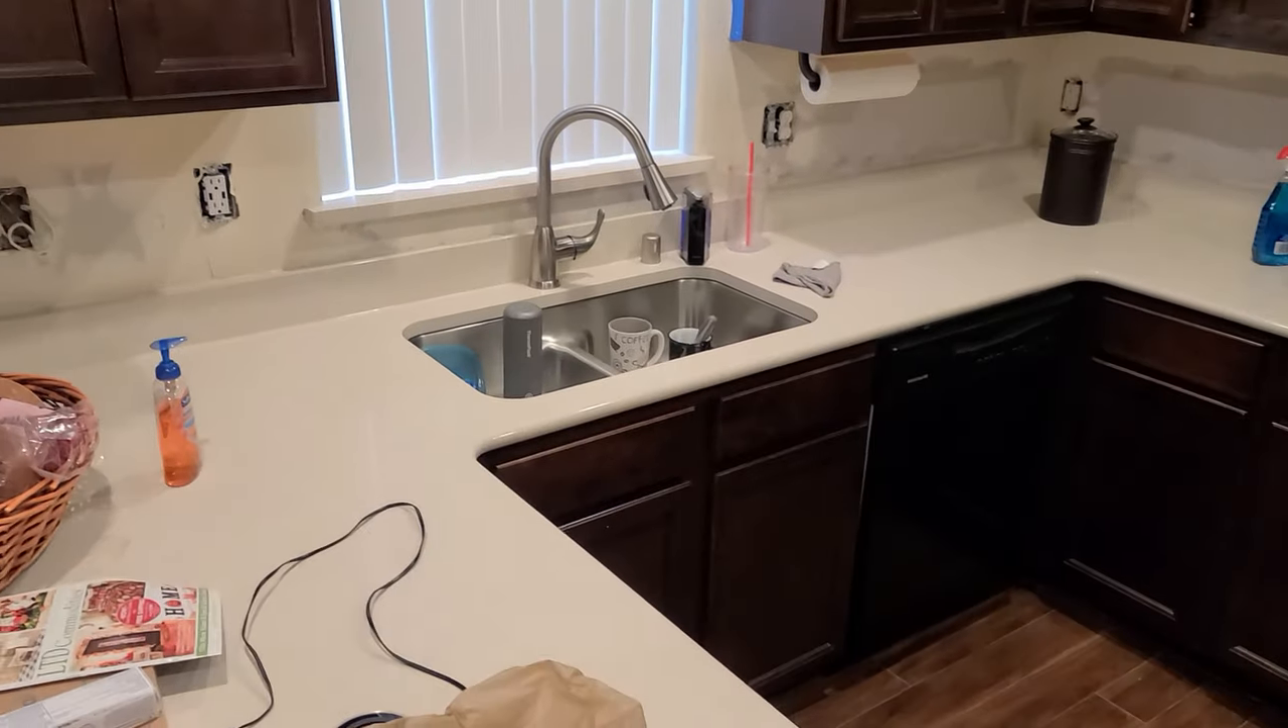As you can see, the new counters are in. Had to put the sink back together because she wanted water for some silly reason.